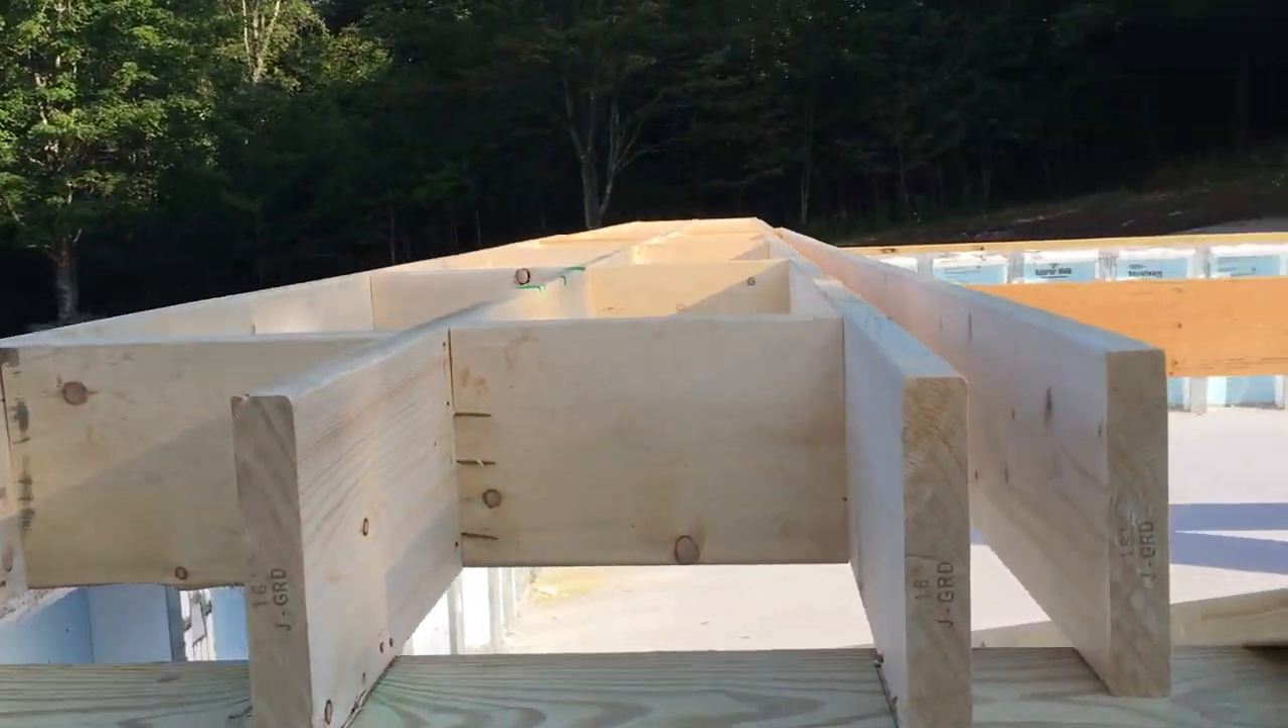So we have the first three floor joists on.